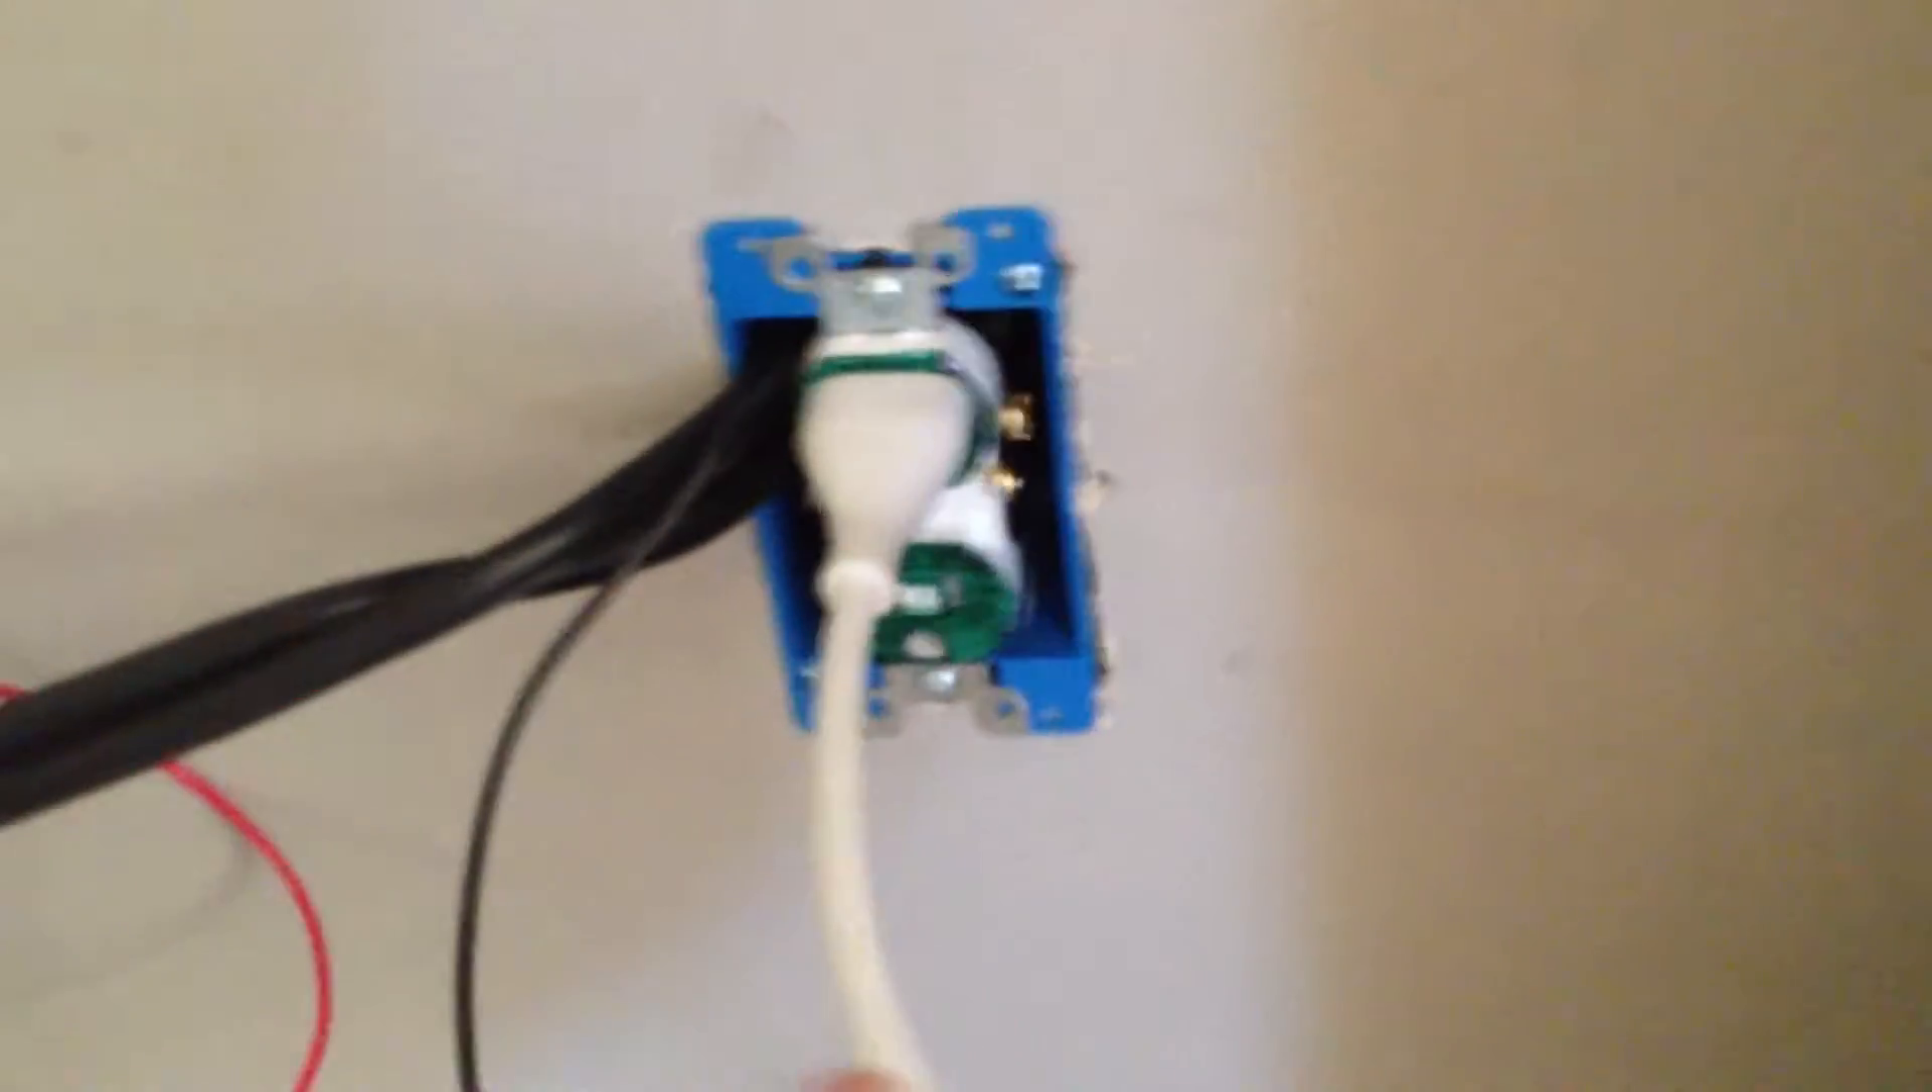And then you can see inside my house, here's the plug. I haven't finished putting a plate on it yet.